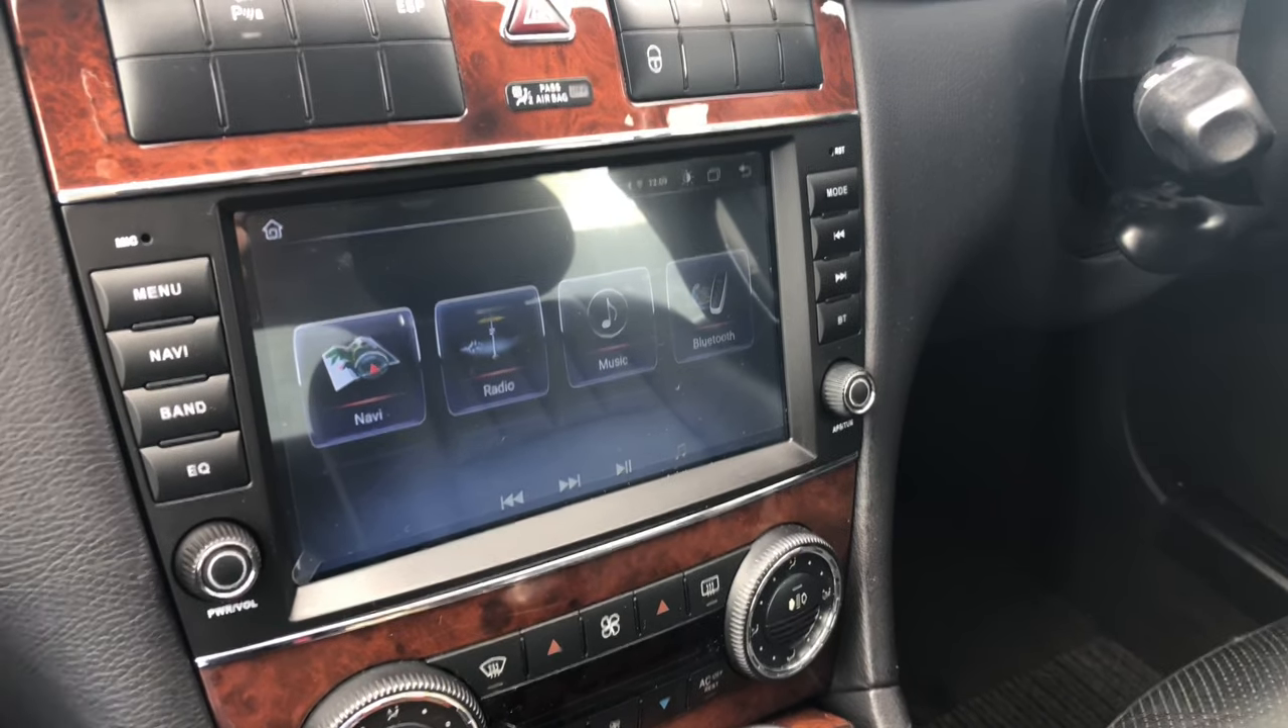I finished installing this Android head unit last night.